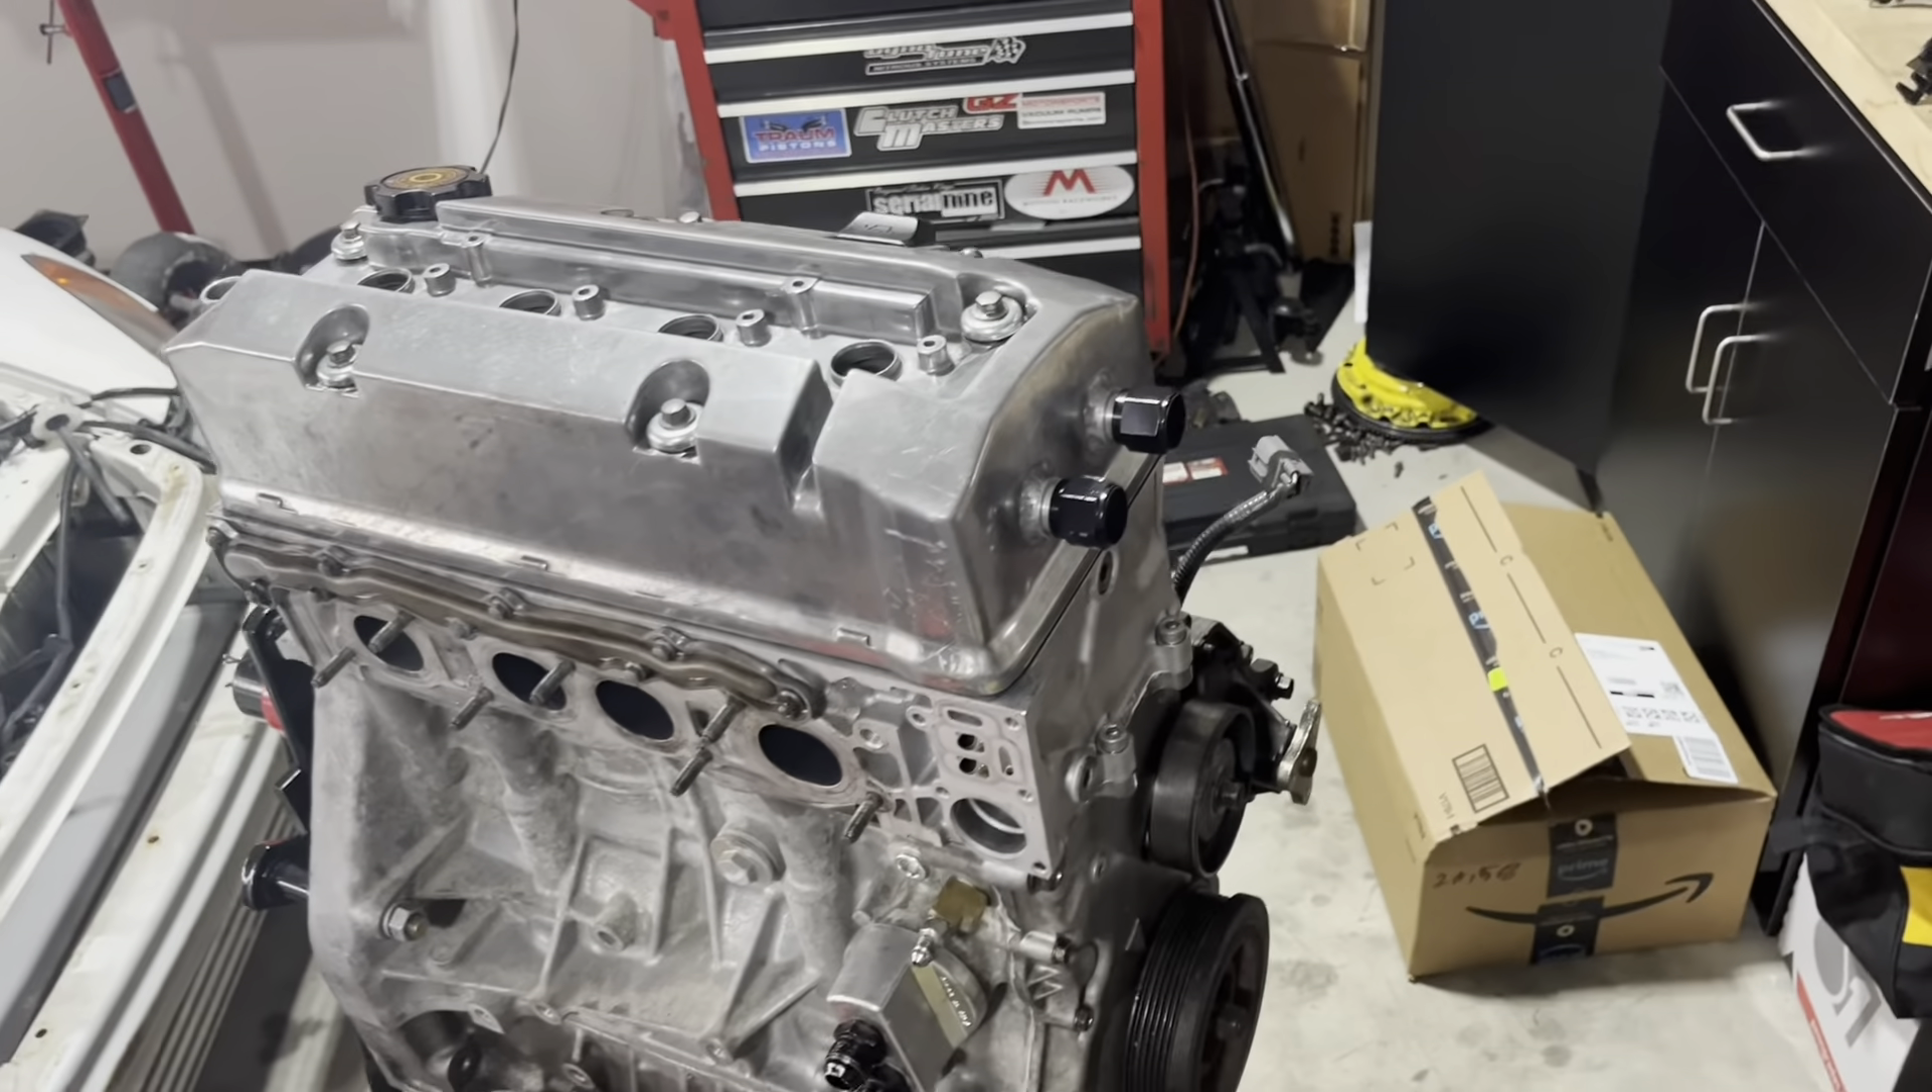We've got our valve cover on. And we've got a full motor ready to go, guys.